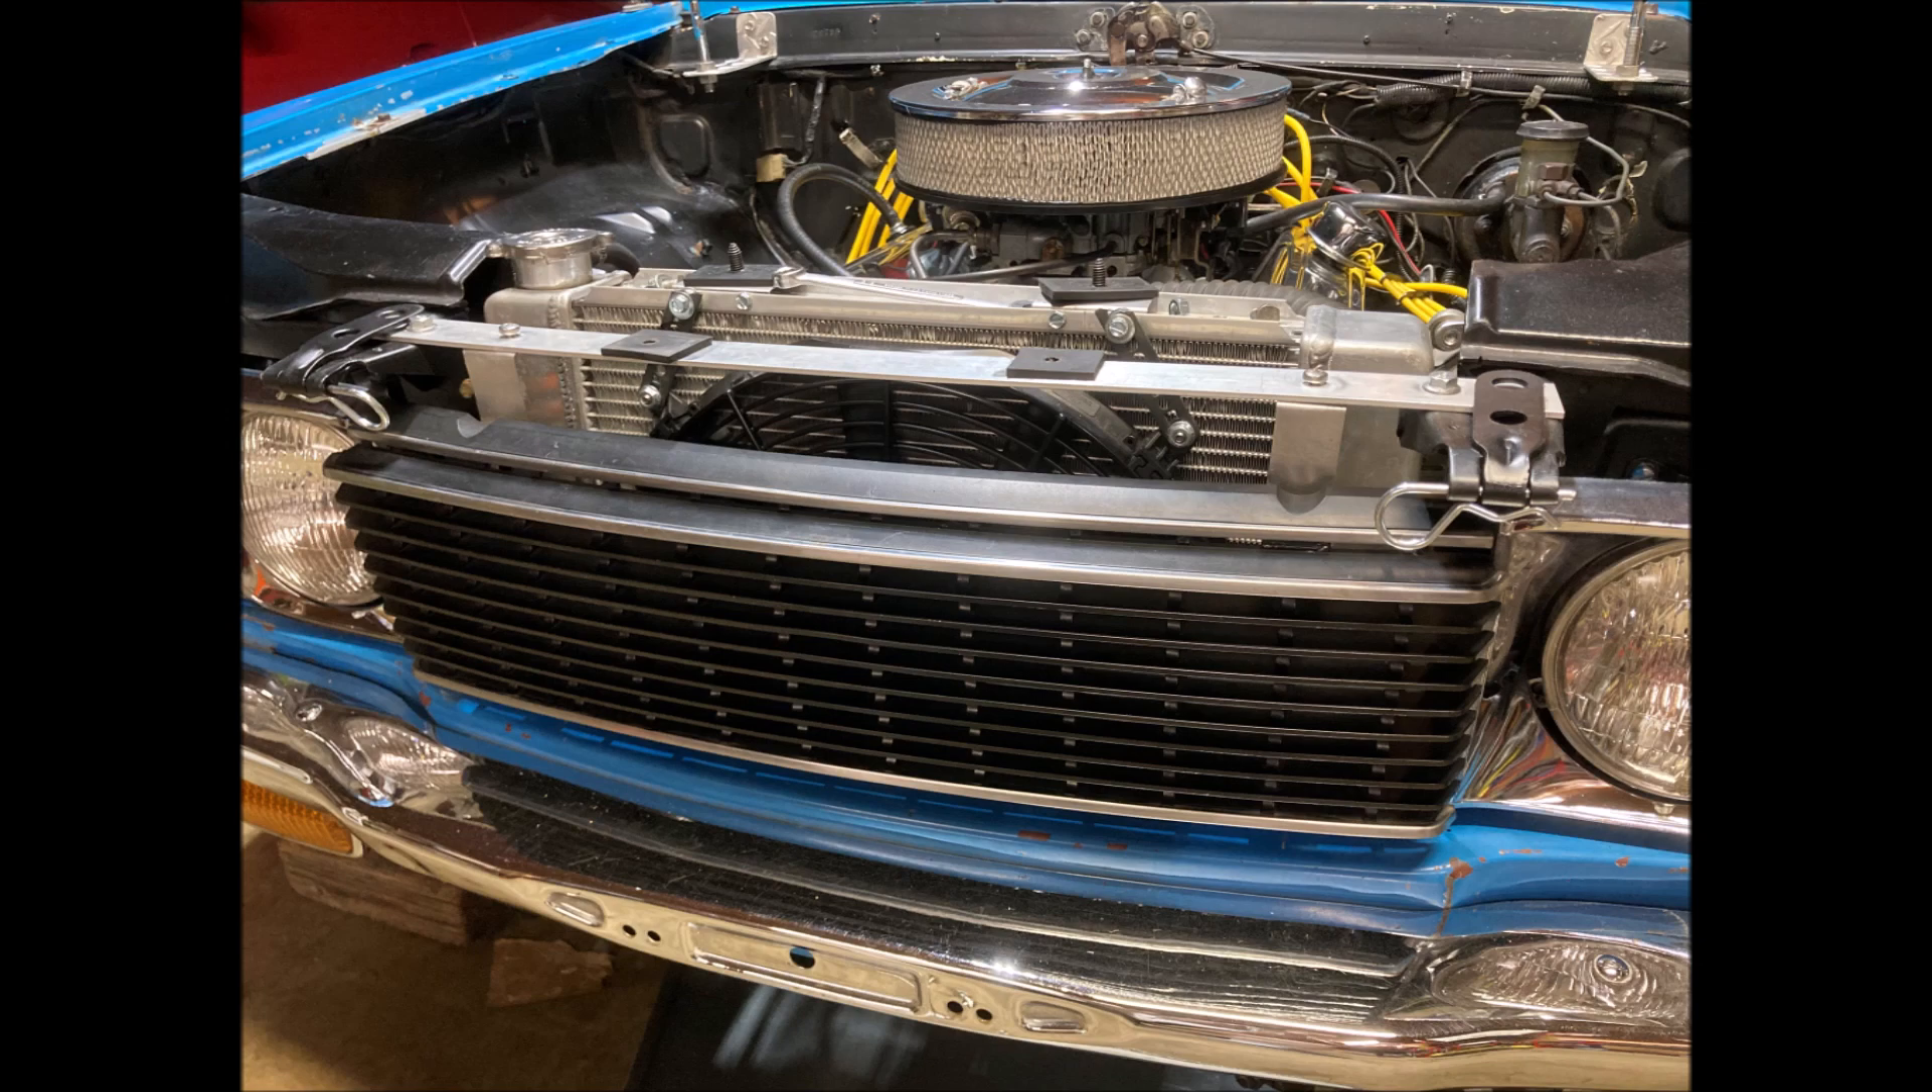Now let's see how that grill's going to fit. Look at that. Pops right in with no modifications.